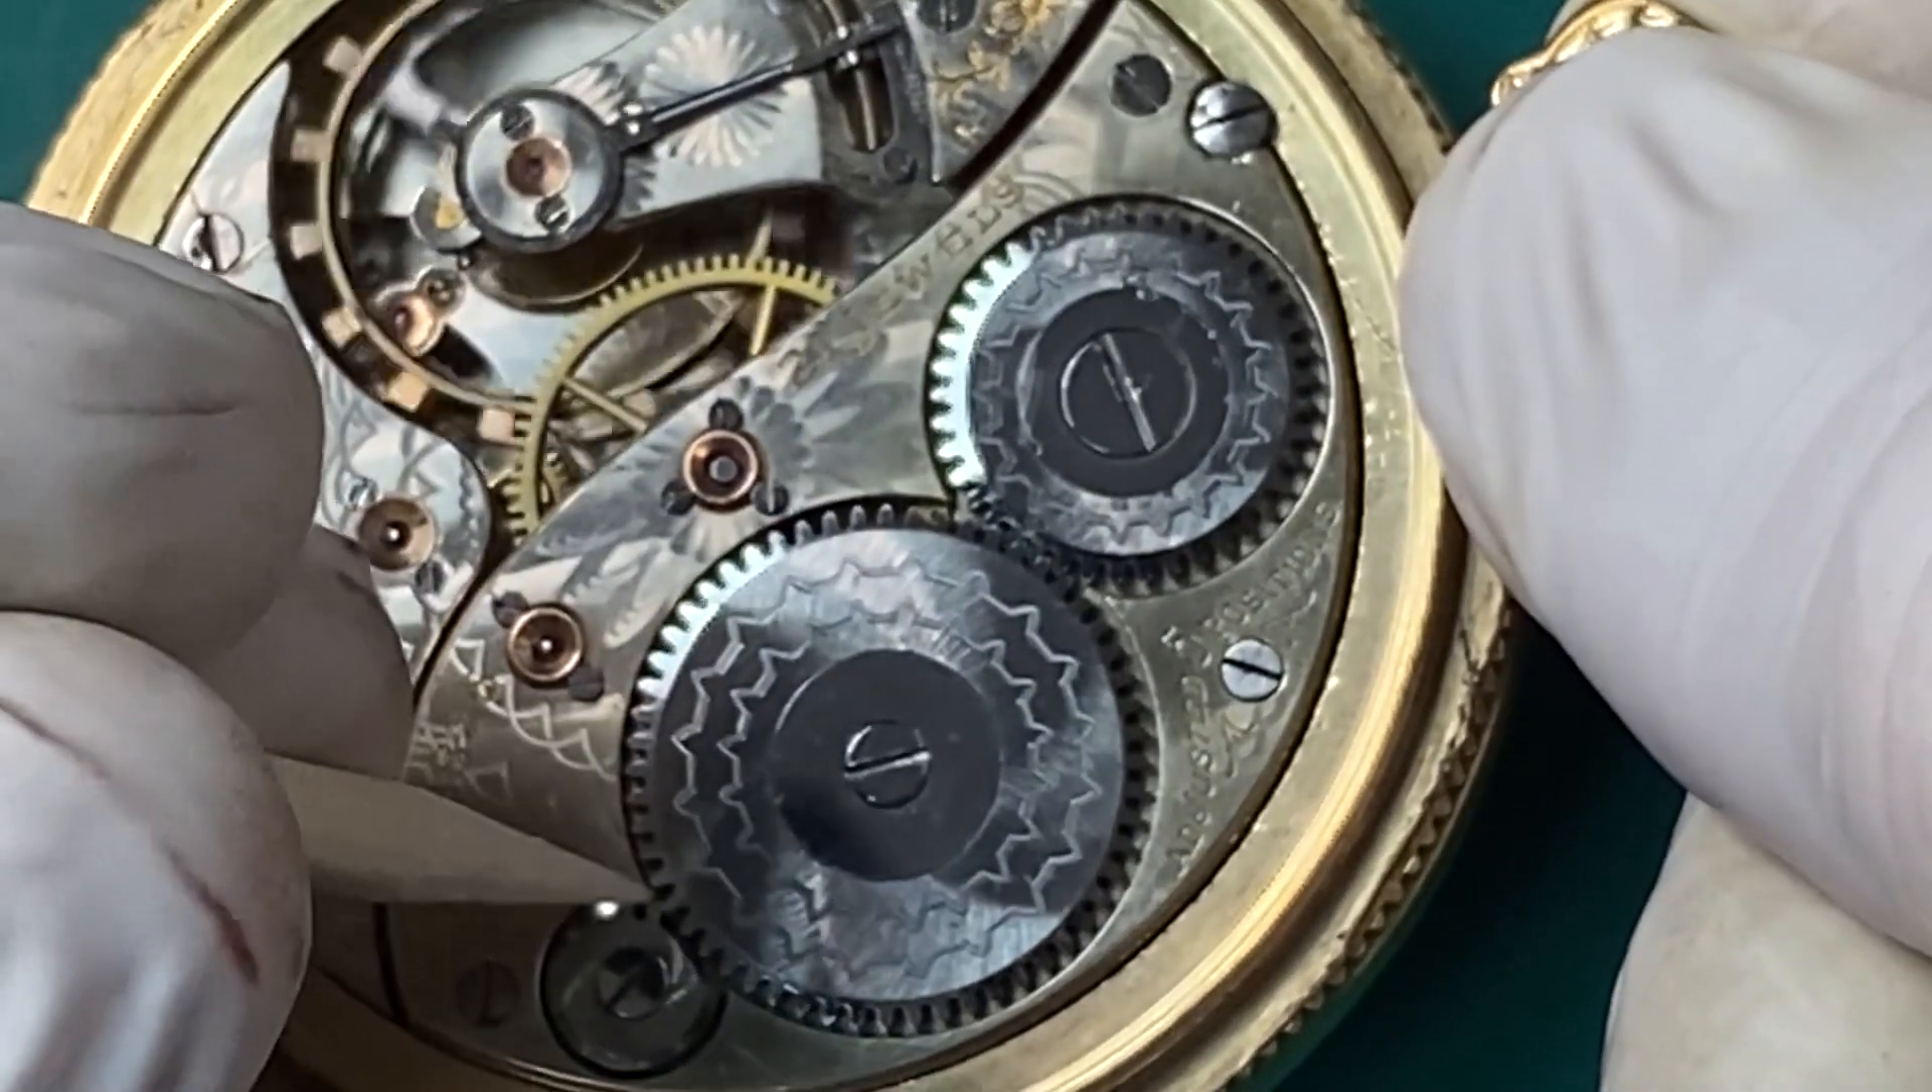And this is a 21-jewel railroad-grade Elgin Father Time made in 1911. Now we have the back cover off.